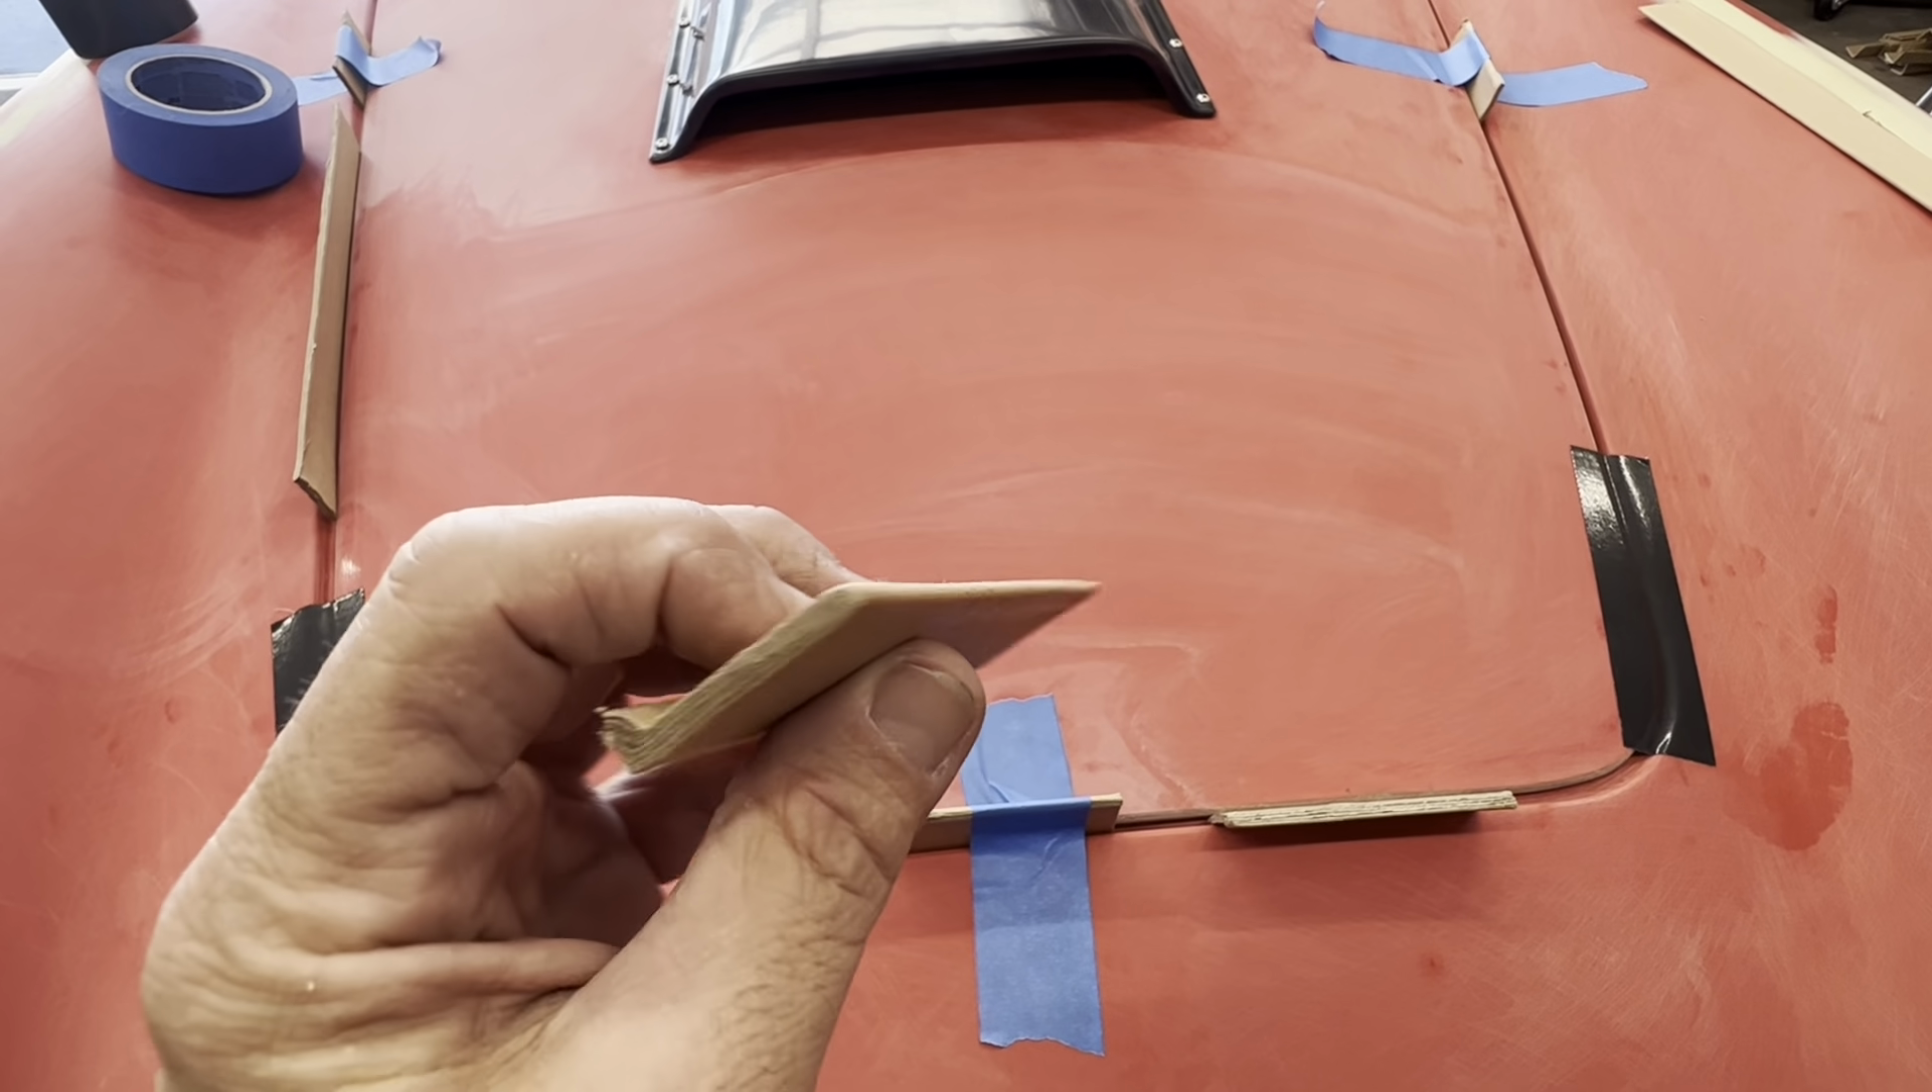All right I got the hood taped down I got gorilla tape holding it in place.